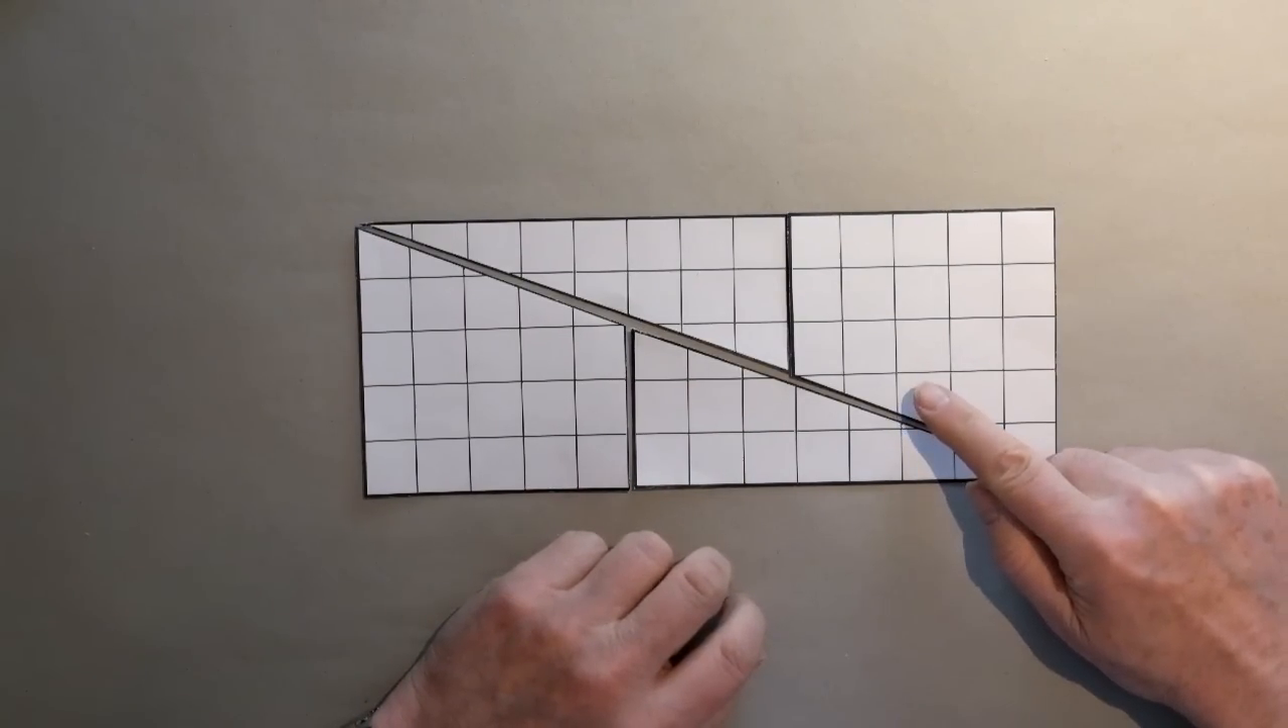And you see there's a gap running right through the middle of this rectangle.